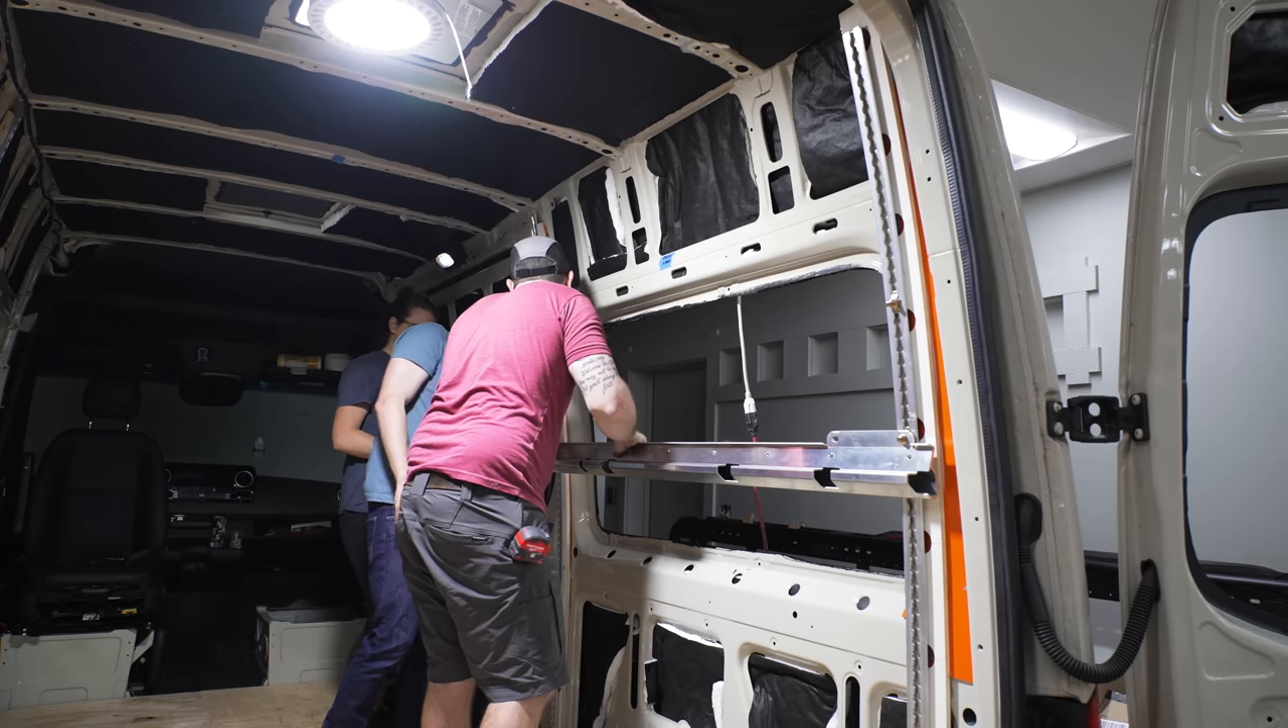We got the bed rail mounted to the L-Track, and as you can see with the L-Track mounted in this vertical orientation, there is a ridiculous amount of flexibility in the bed height, hence this bed system being named the elevator bed.